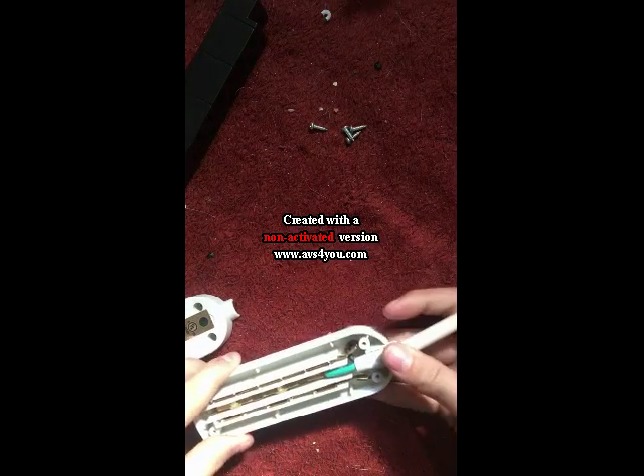And I got the screws out.